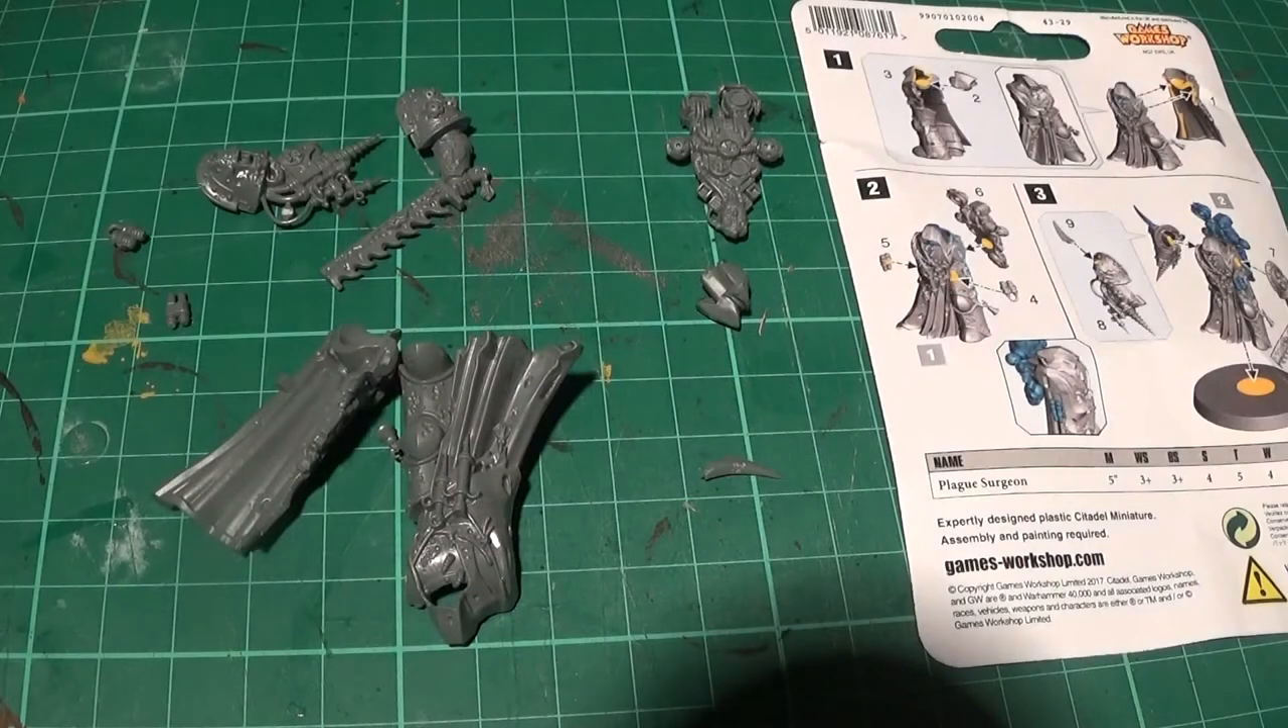Okay, so we've got all the parts off.